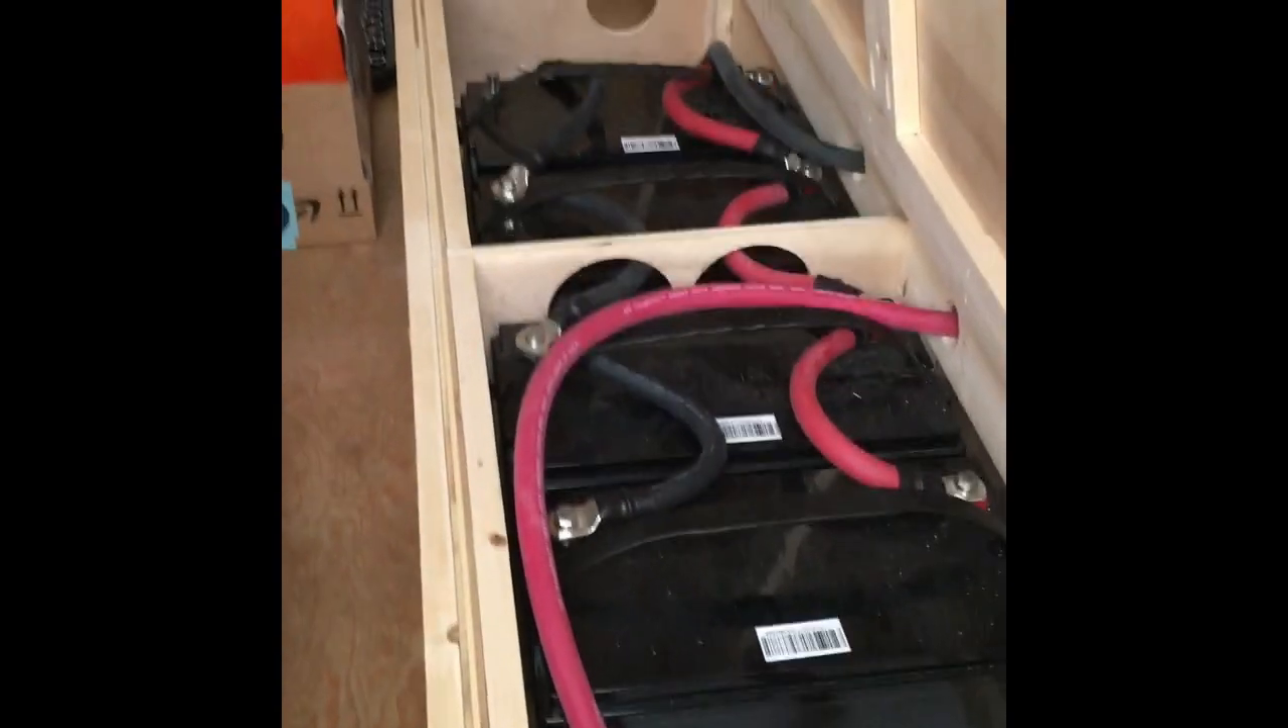Got my battery cables run into the box.